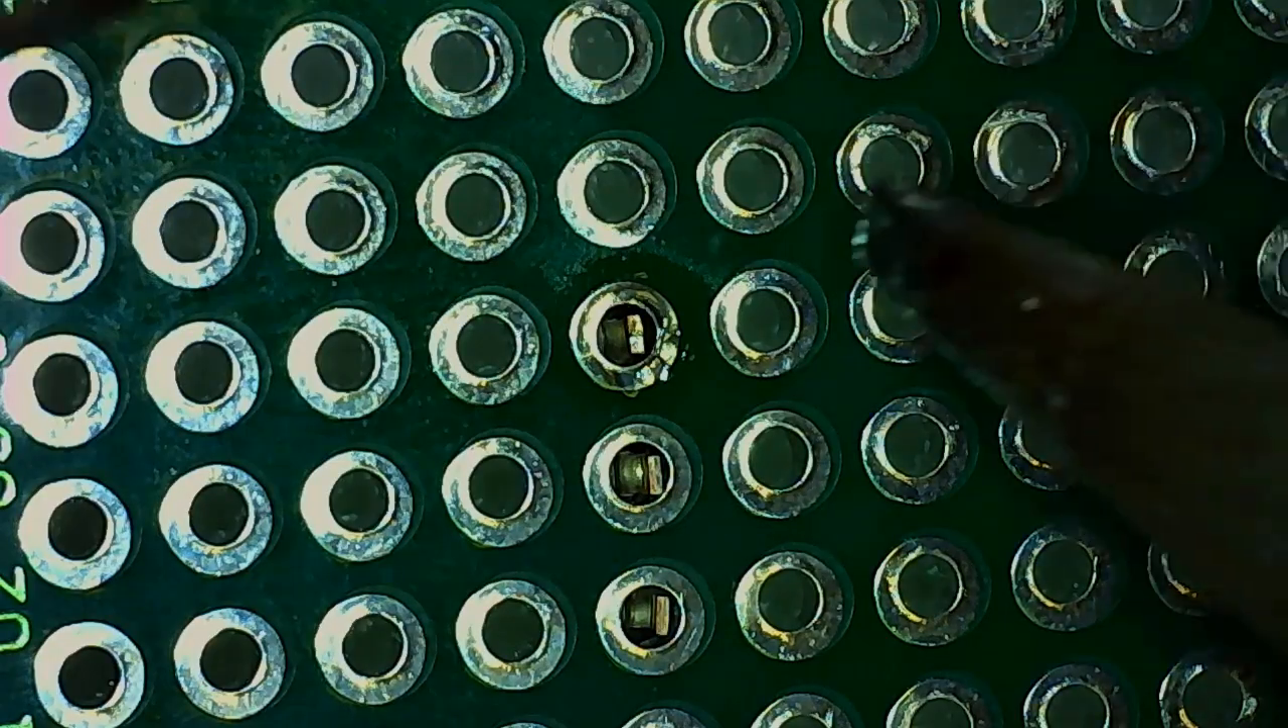The pins are a bit on the short side and they don't protrude past the board.